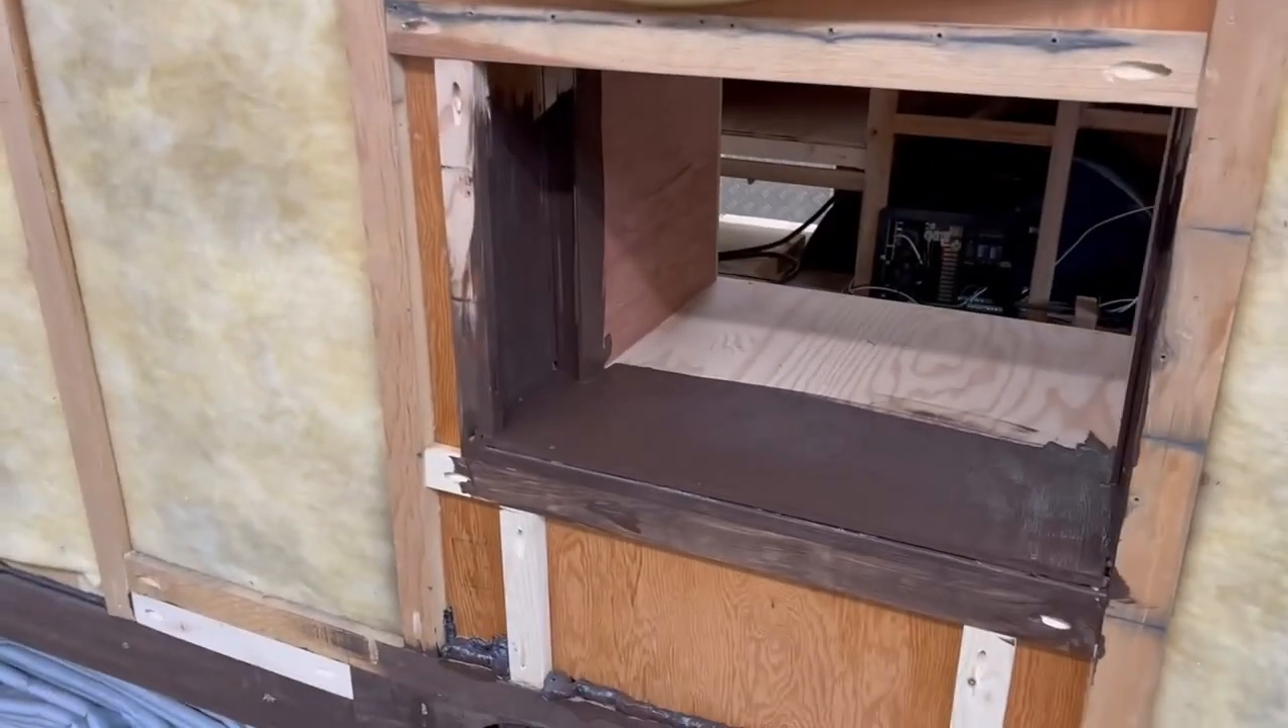The fridge sidewall vent is framed out and you can see that i've got it stained.